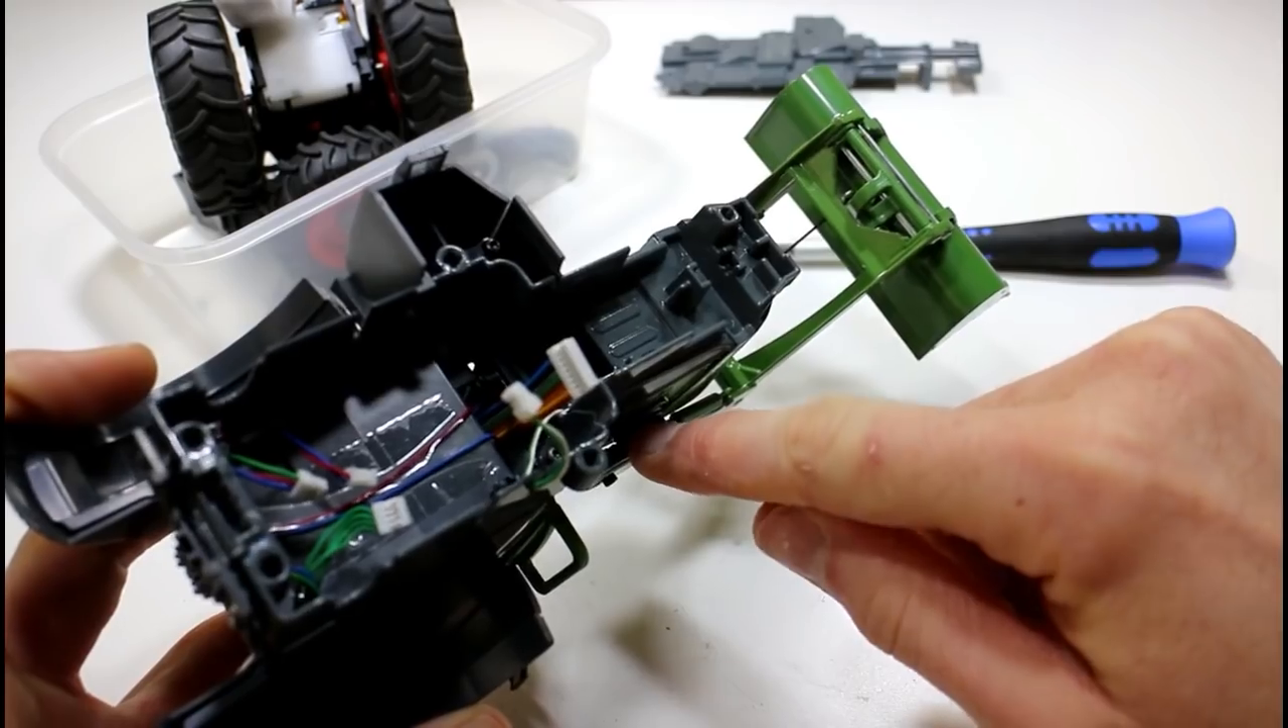Okay well we've gone far enough that we've exposed the wires for the control here at the front.